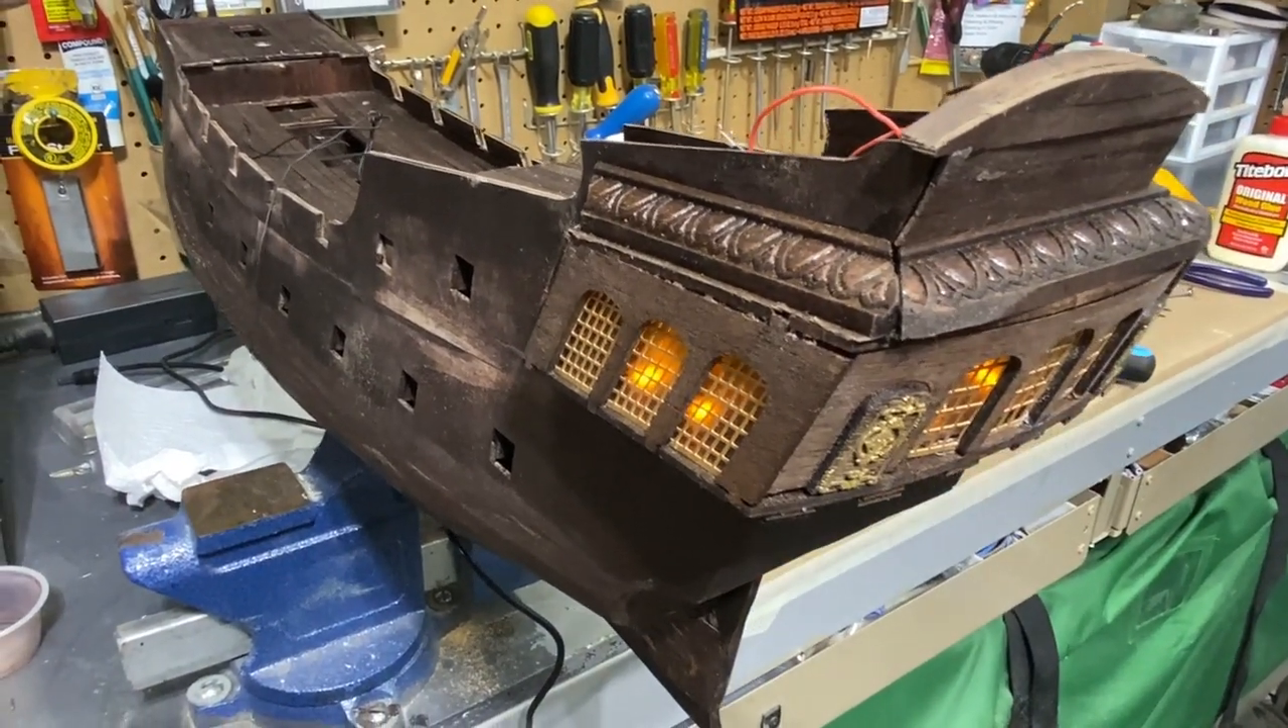So you can see the decorative trim piece that I put on instead of just a plain sanded off piece.